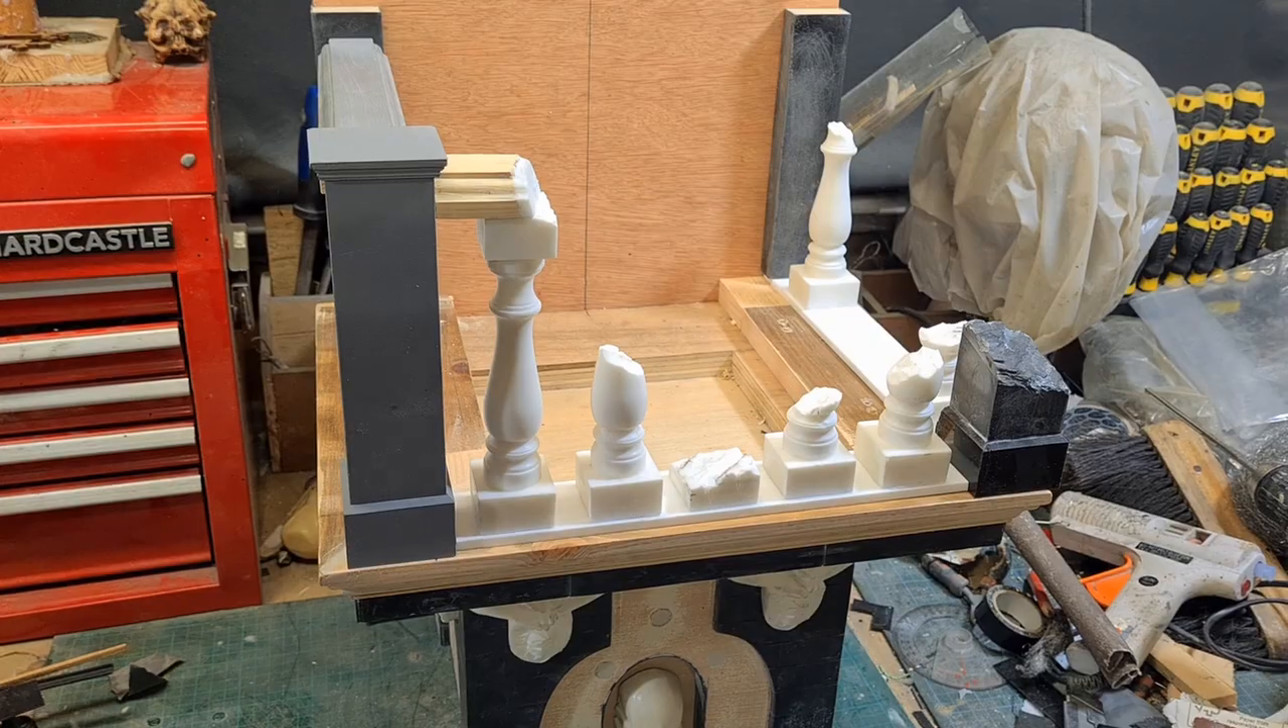So there's my spindles in place so that's looking pretty good.